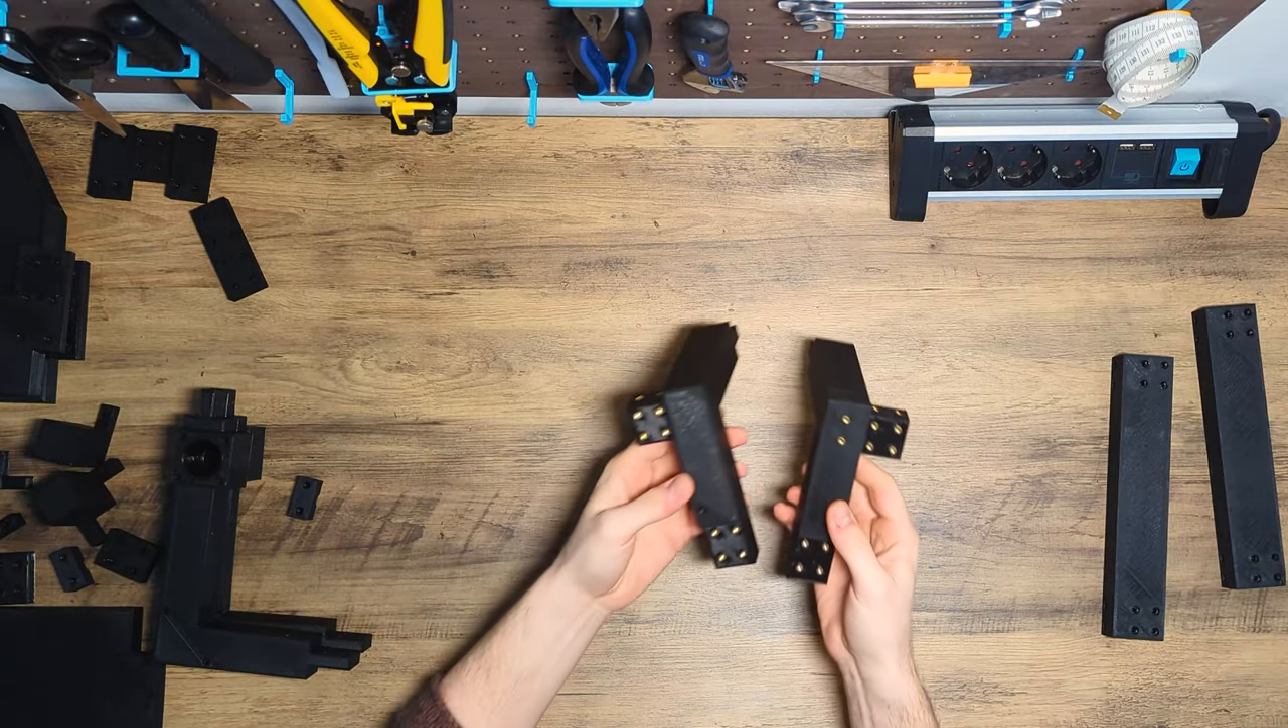Compared to the top frame we have only a handful of heat inserts installed on the bottom part.